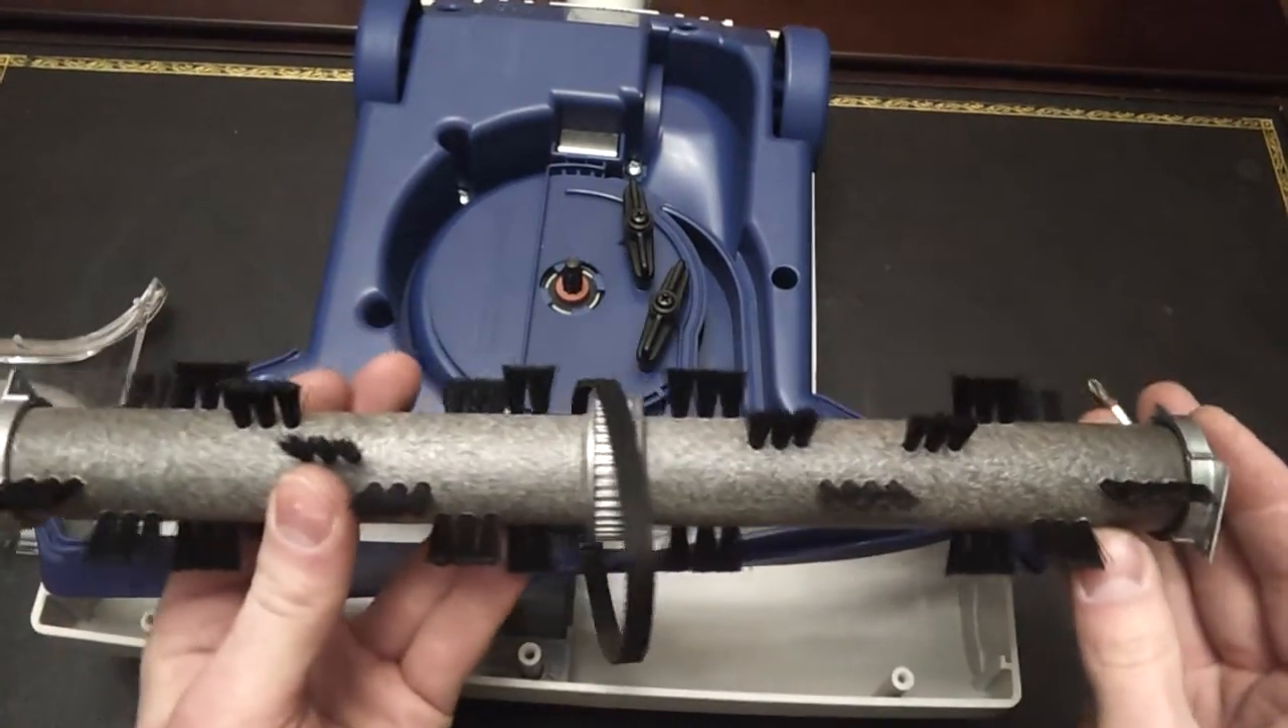Now we have the brush roll assembly out along with the belt.